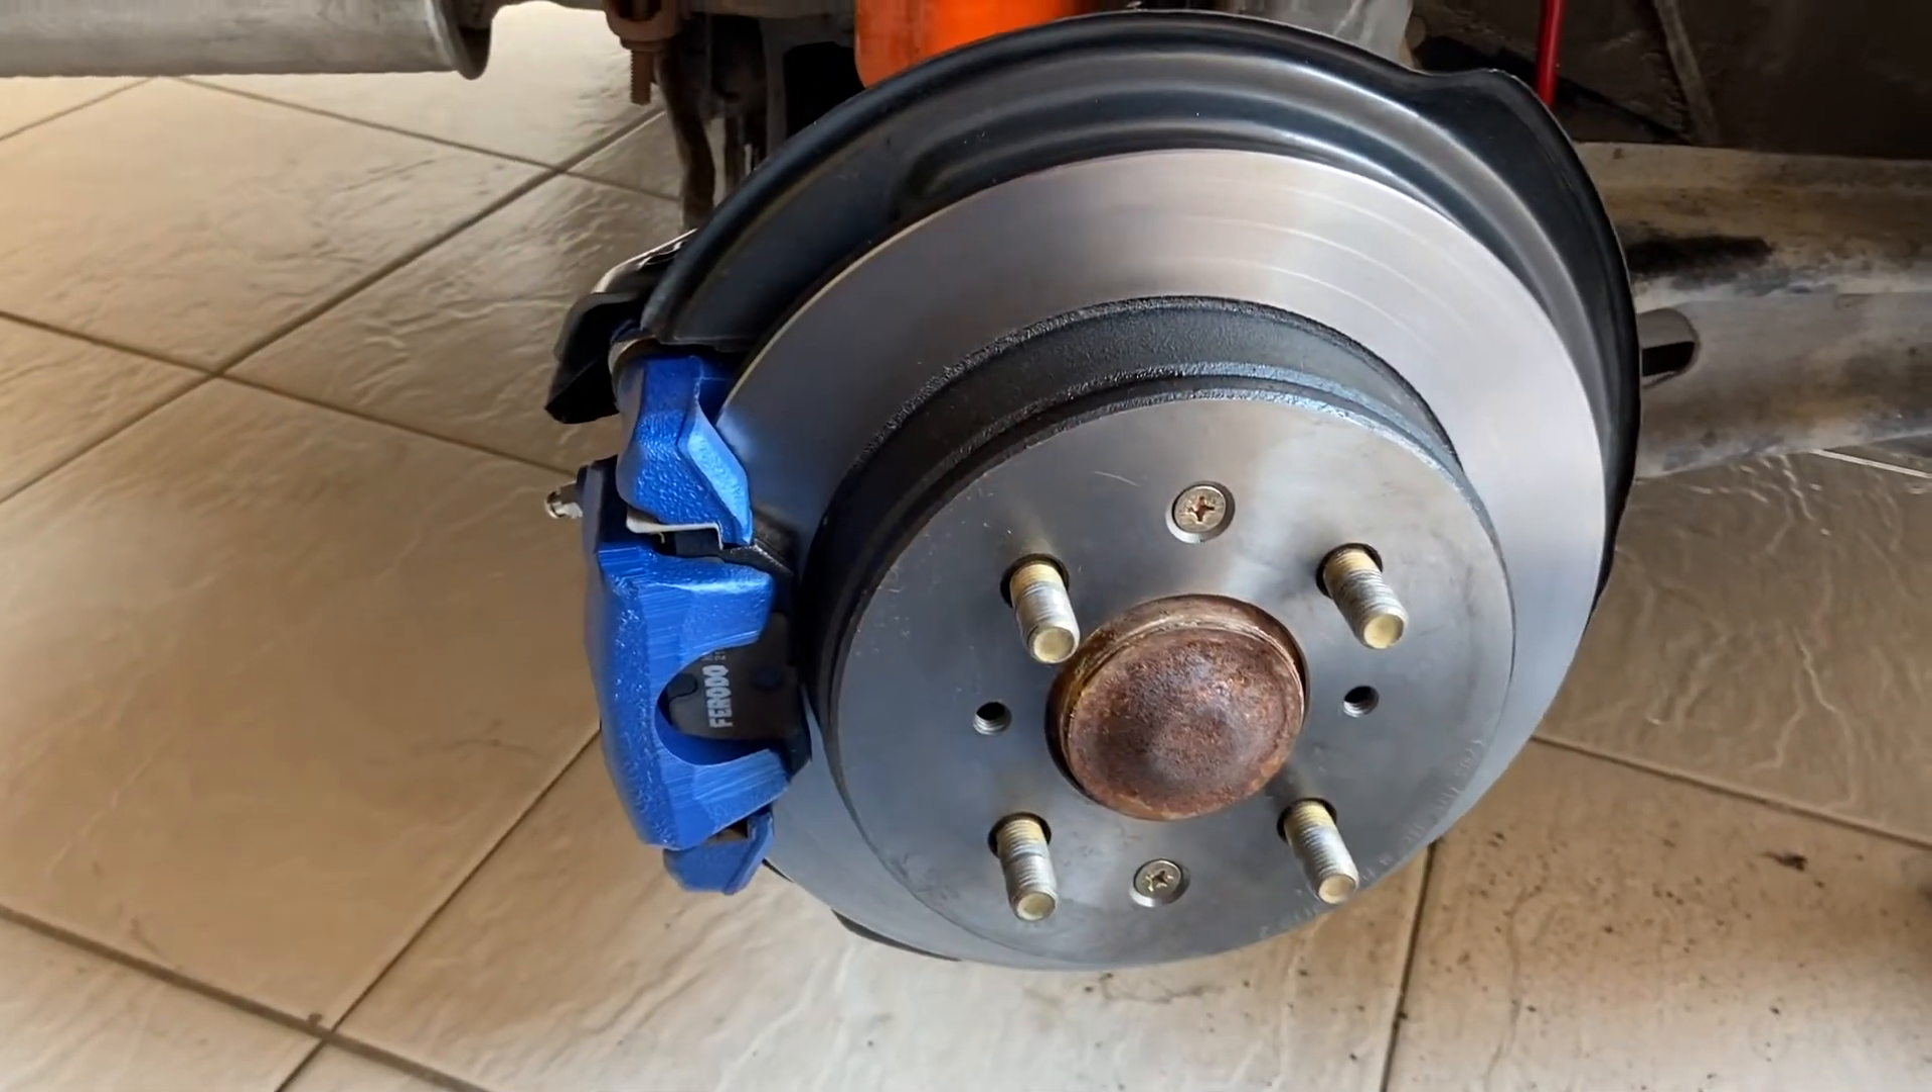A pinça. A última pinça. O disco. Tudo no lugar.